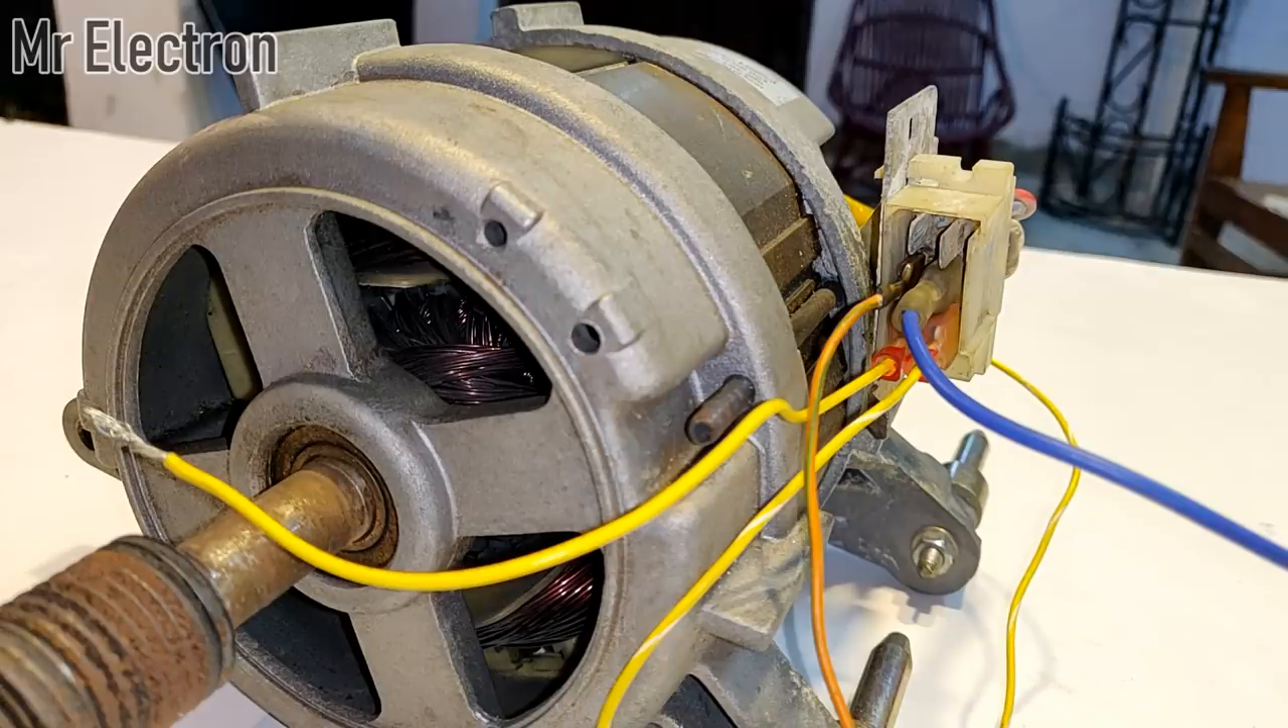Okay so guys the connections have been successfully made.